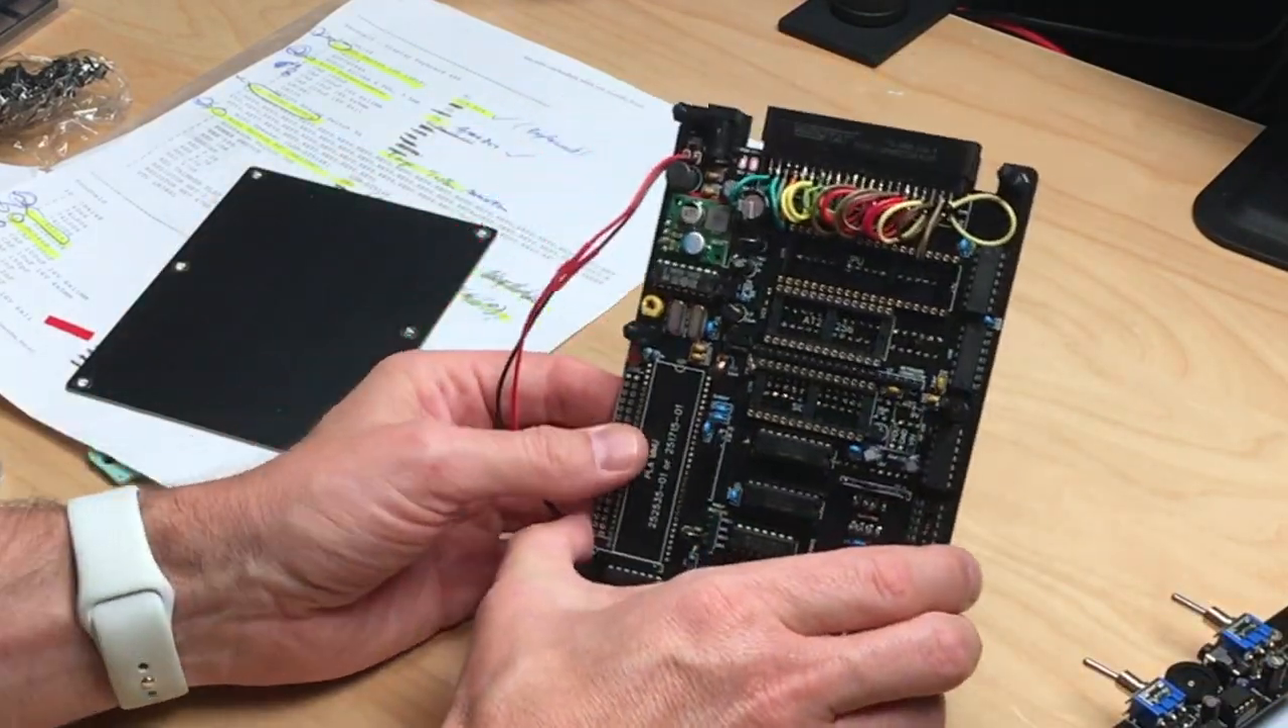Some of the C64 chips are missing still.